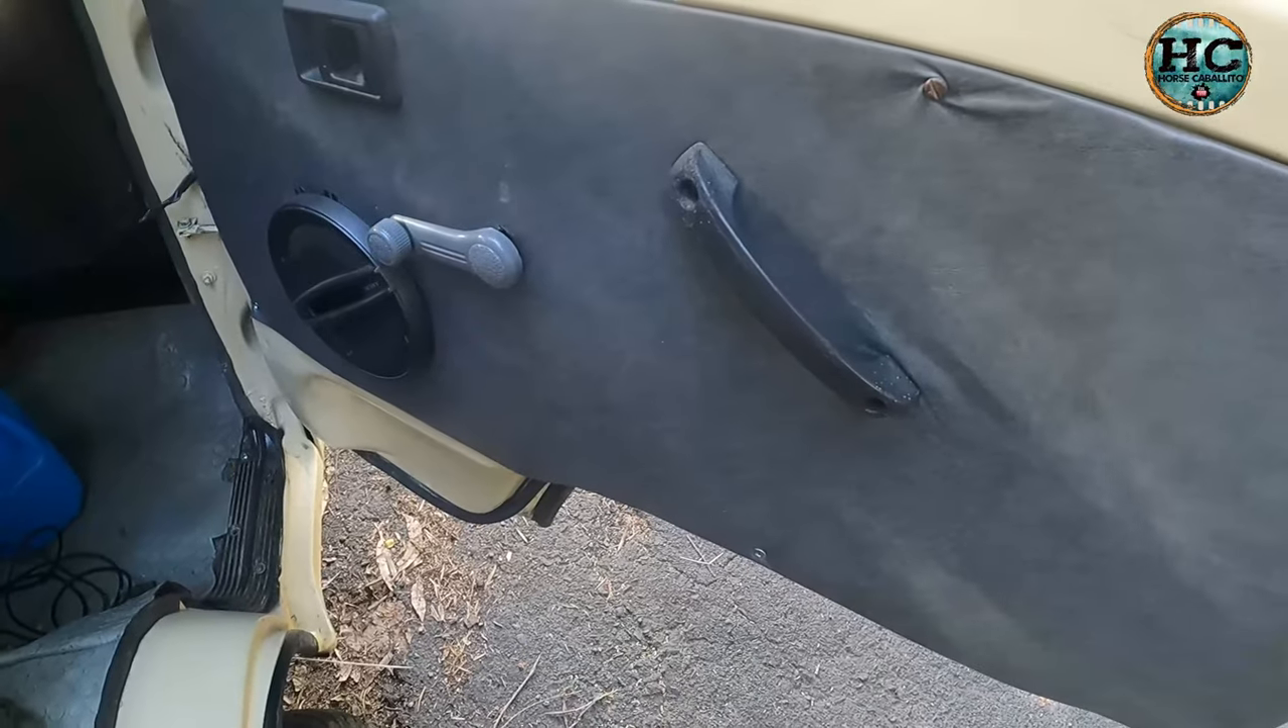Ya armamos esta puerta. Ya quedó listo.